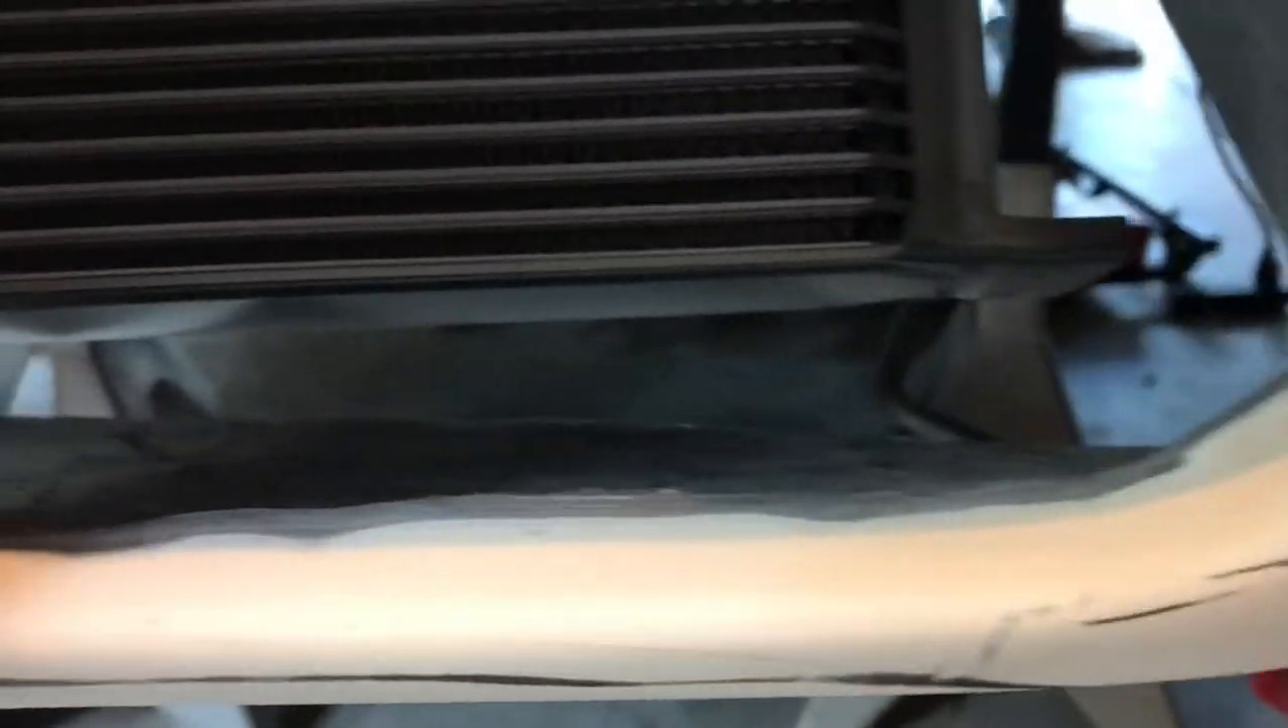There's a huge gap roughly 2 inches or so between the bottom of the oil cooler and this little opening here on the top.